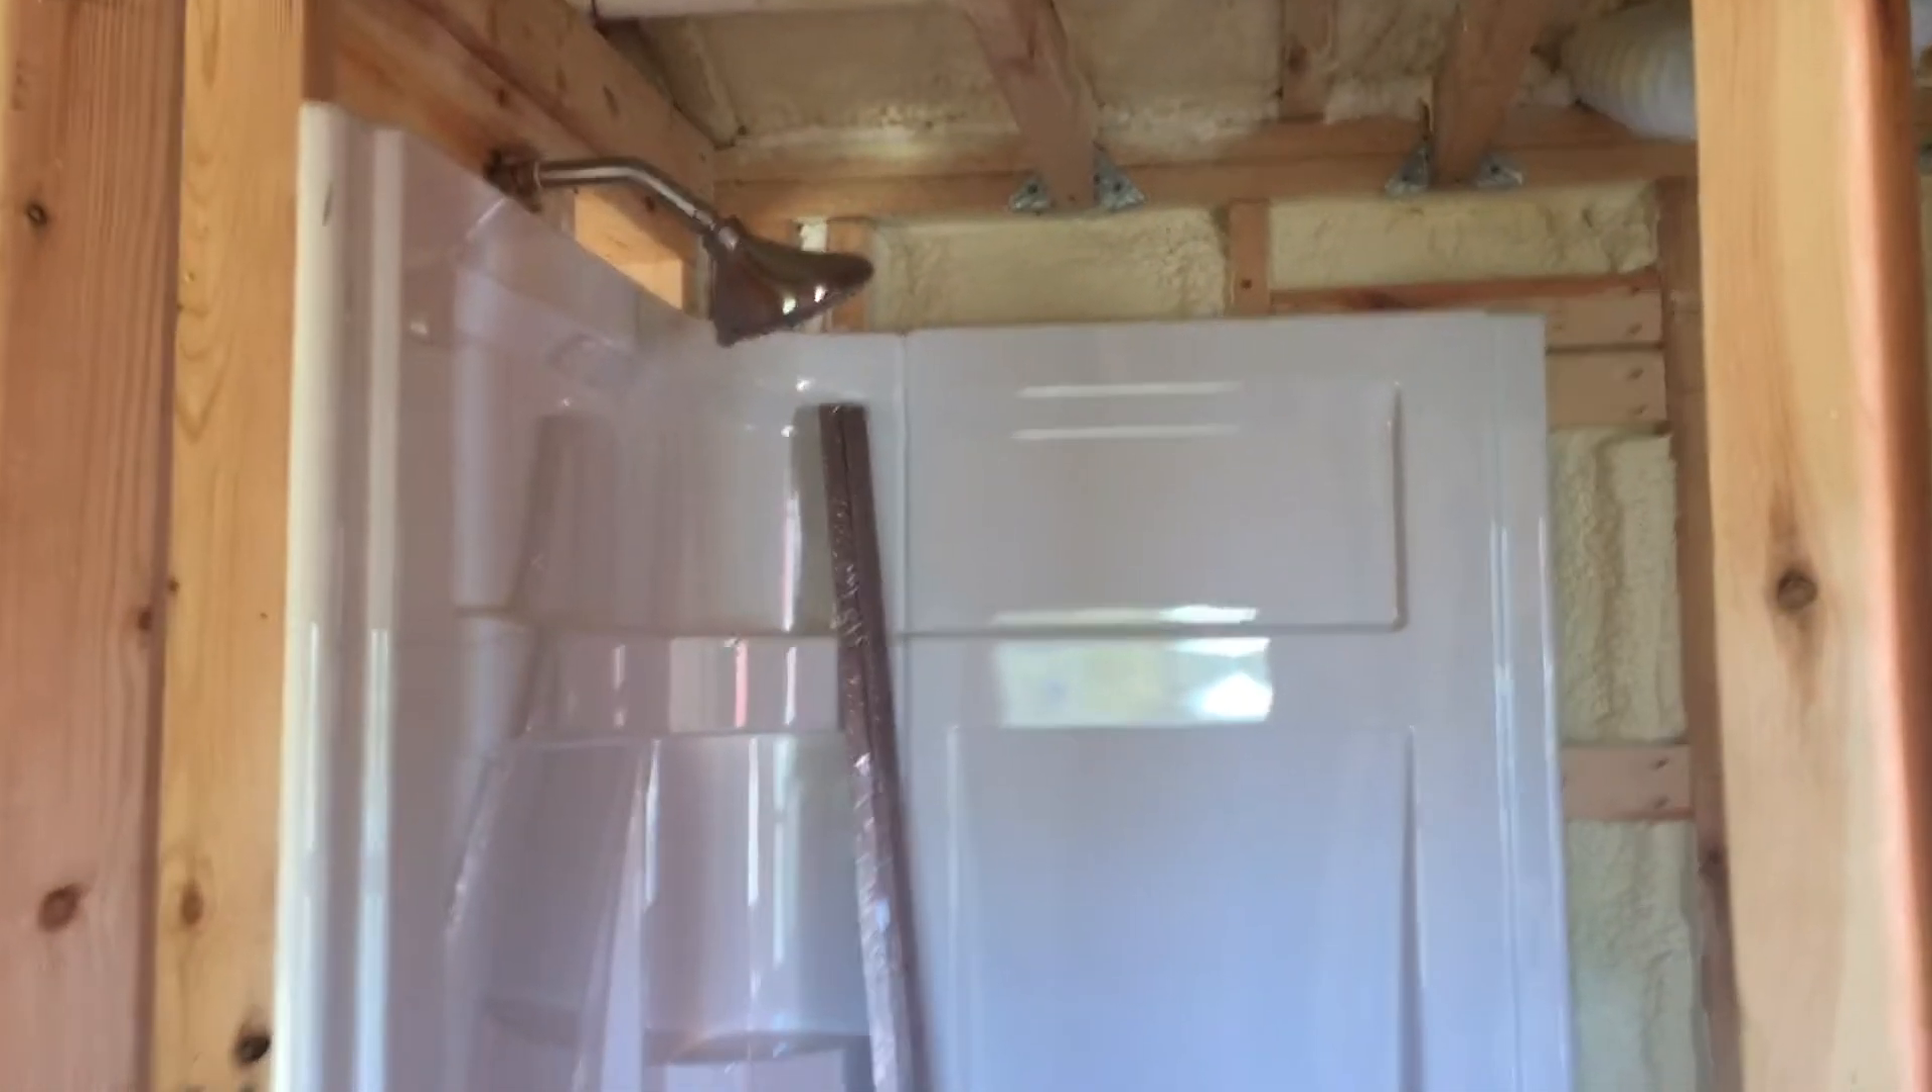So the shower is in the bathroom, like literally the shower head, everything's plumbed in there.